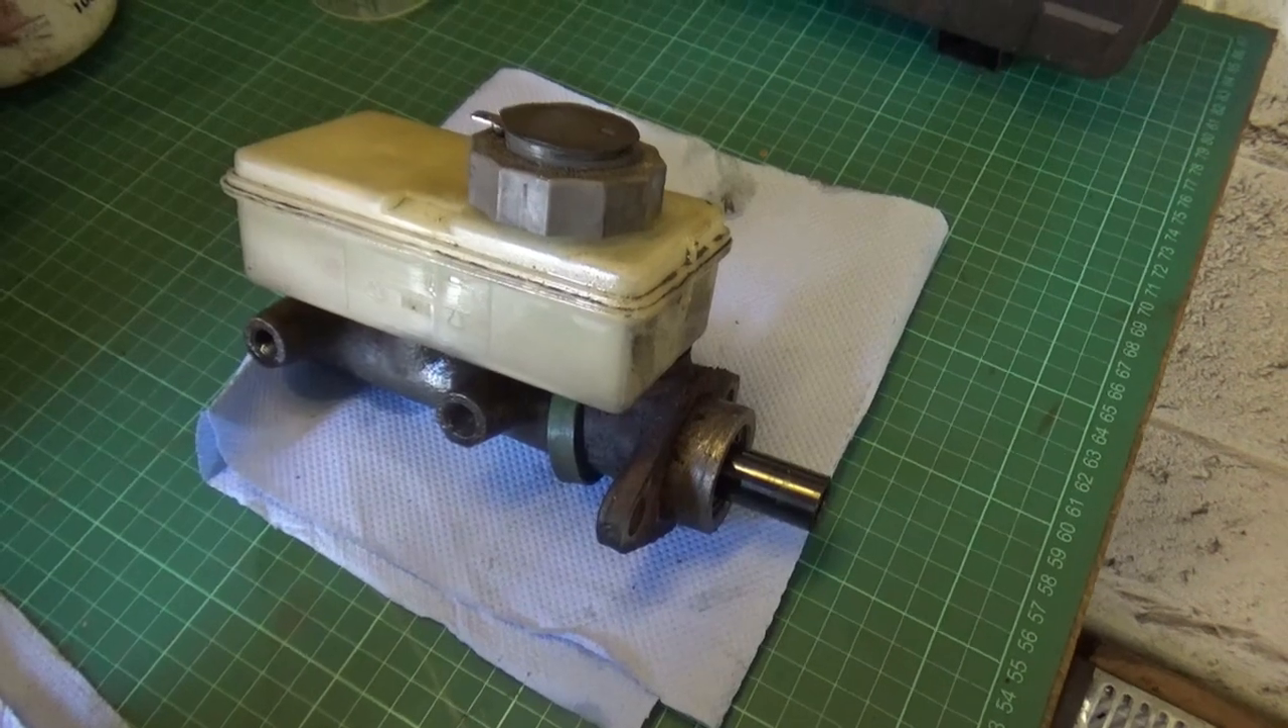Anyway, as you can see there, I got the master cylinder off, no problem at all.